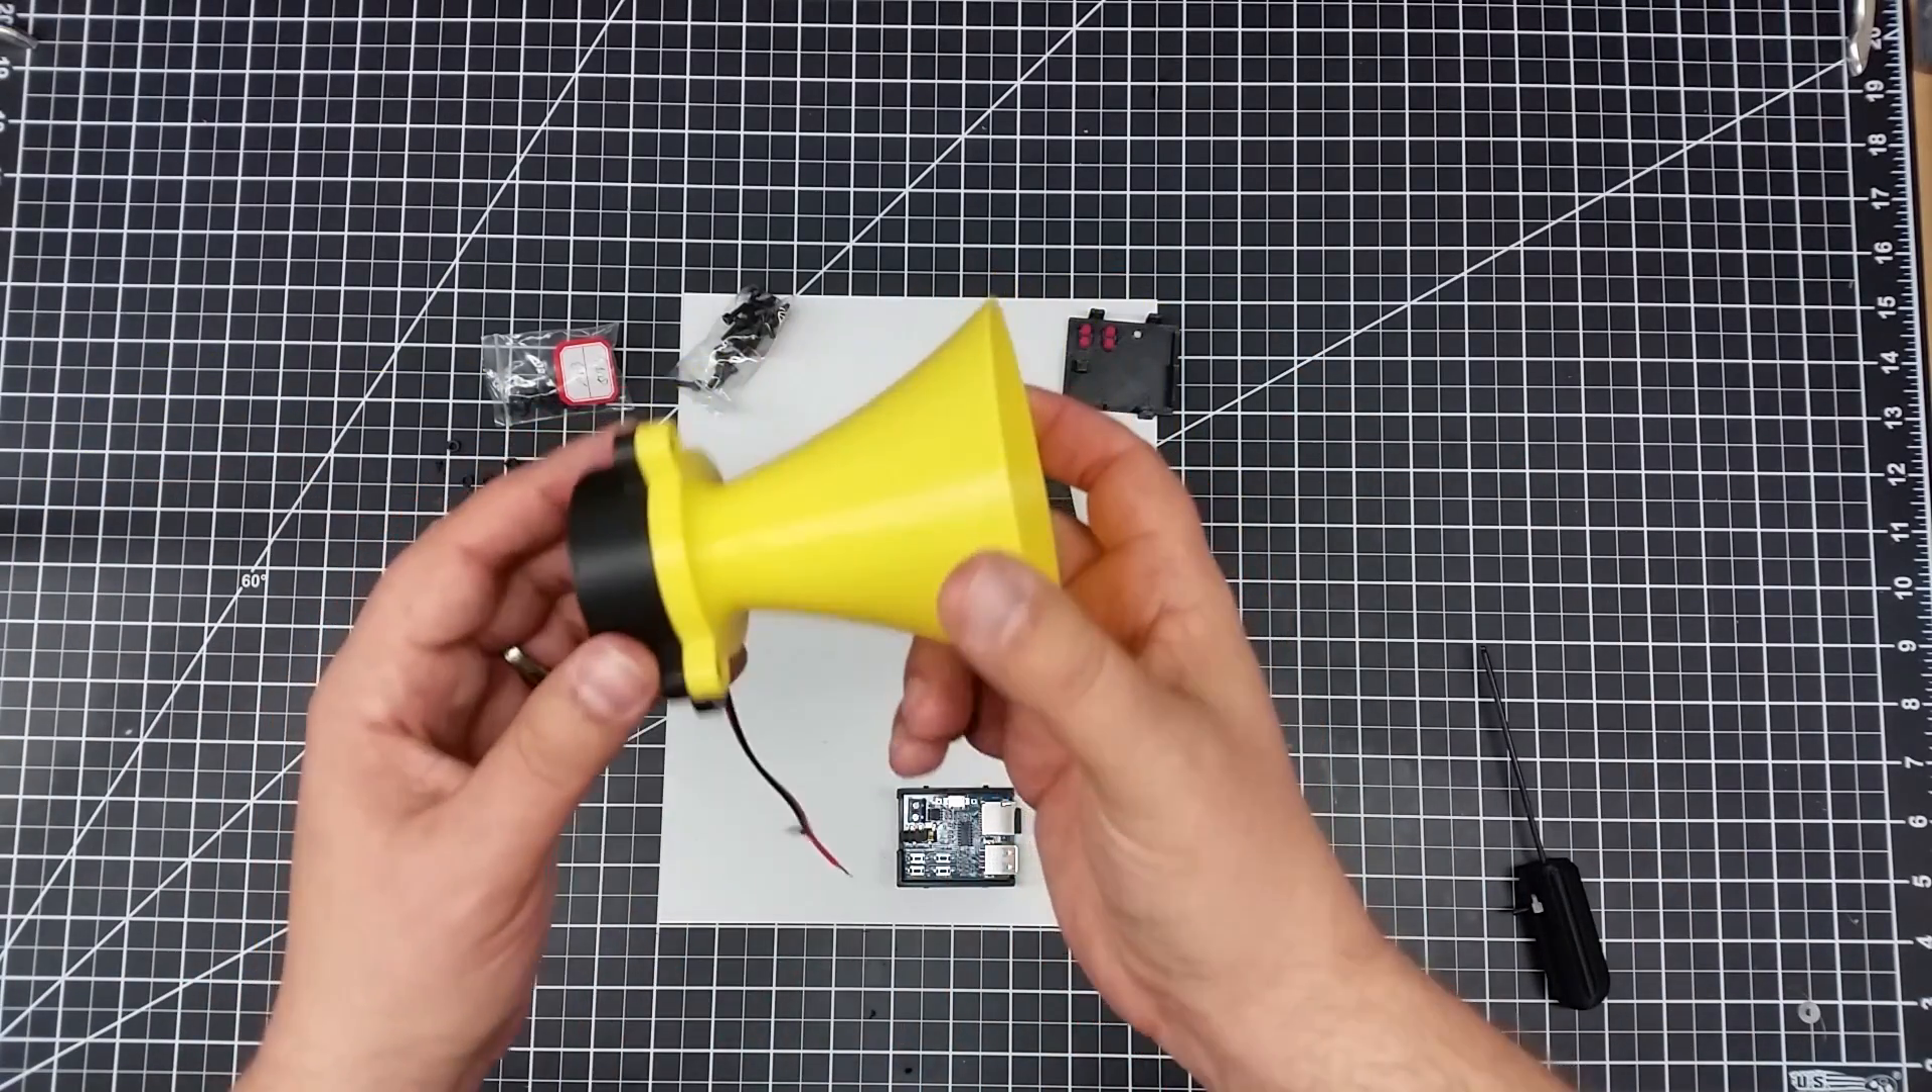We have the horn section assembled, and here we go.